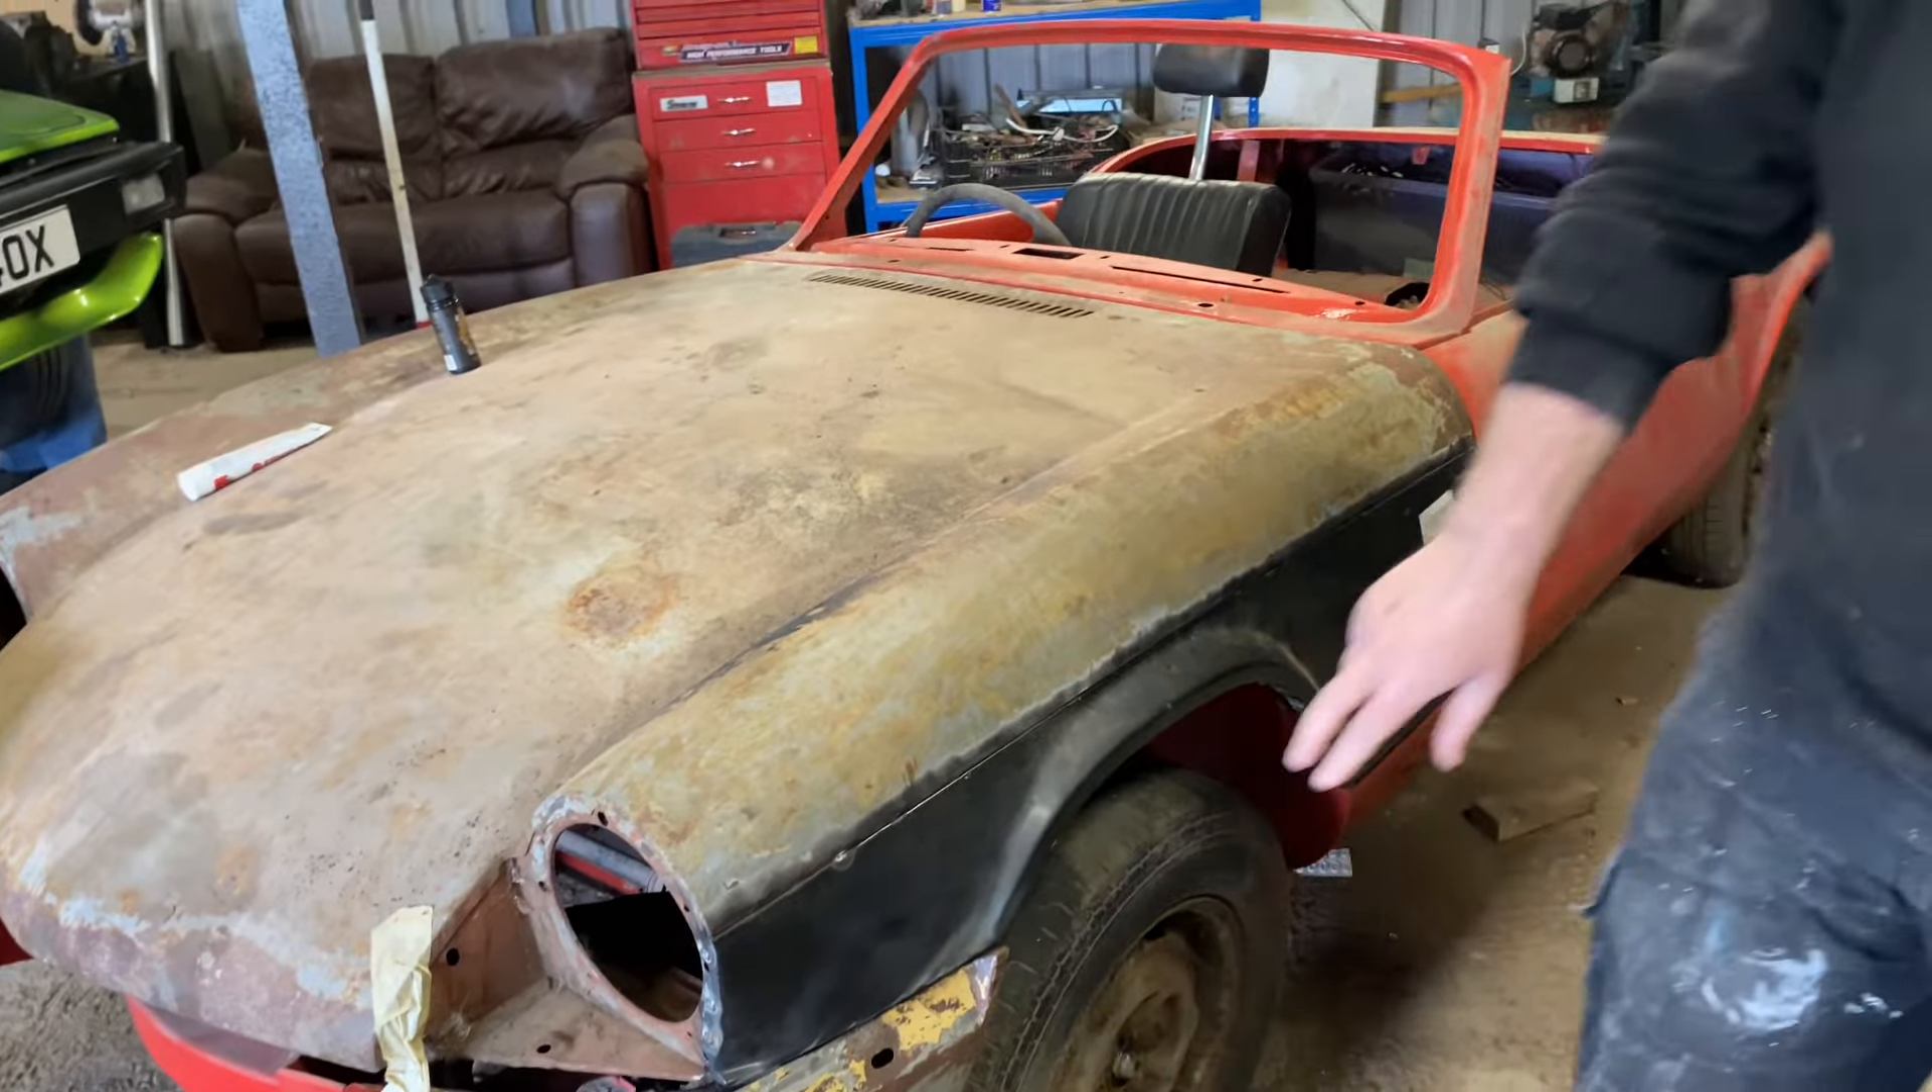We've made a start on the bonnet. We've got the front wing on this side all back on.